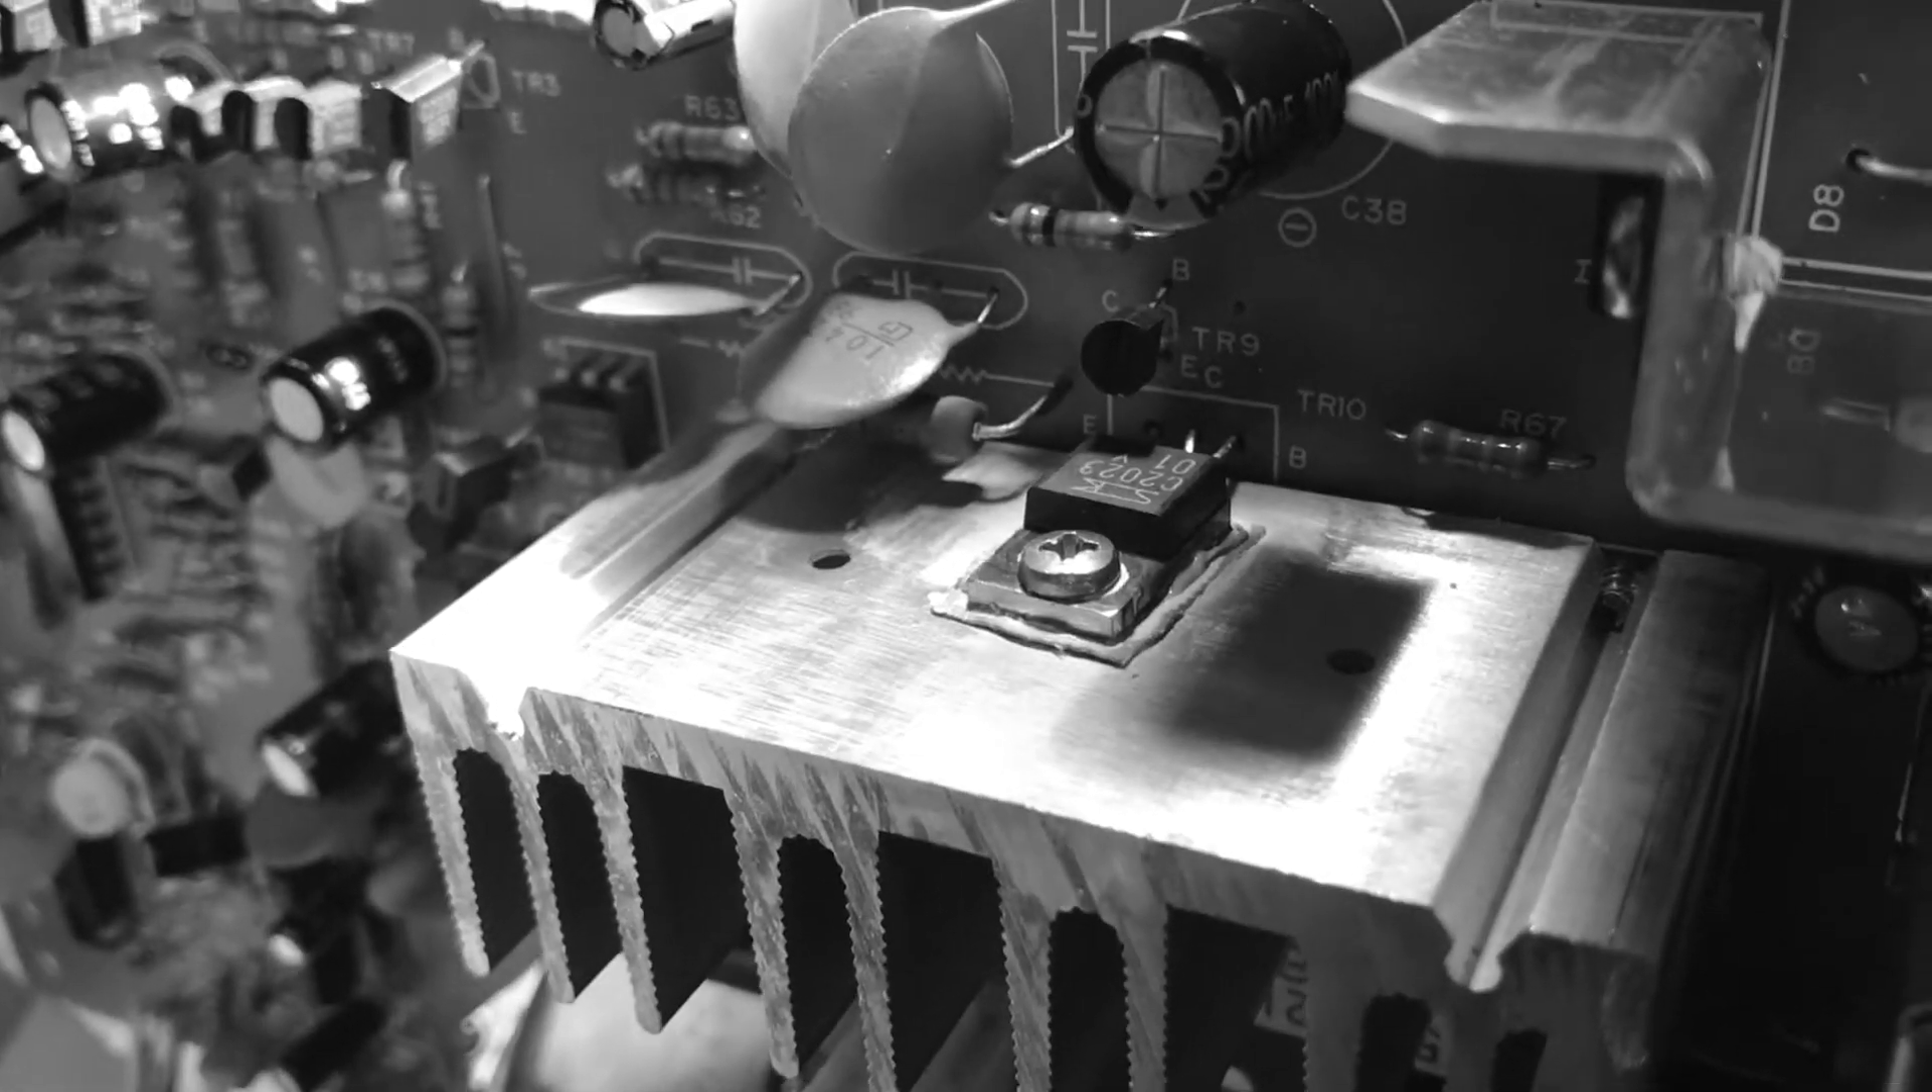And there's the new part put in. Uh, screws are fixed and yeah, you can see some of the old, I'm sorry, some of the new, um, thermal compound coming out, but that's good.